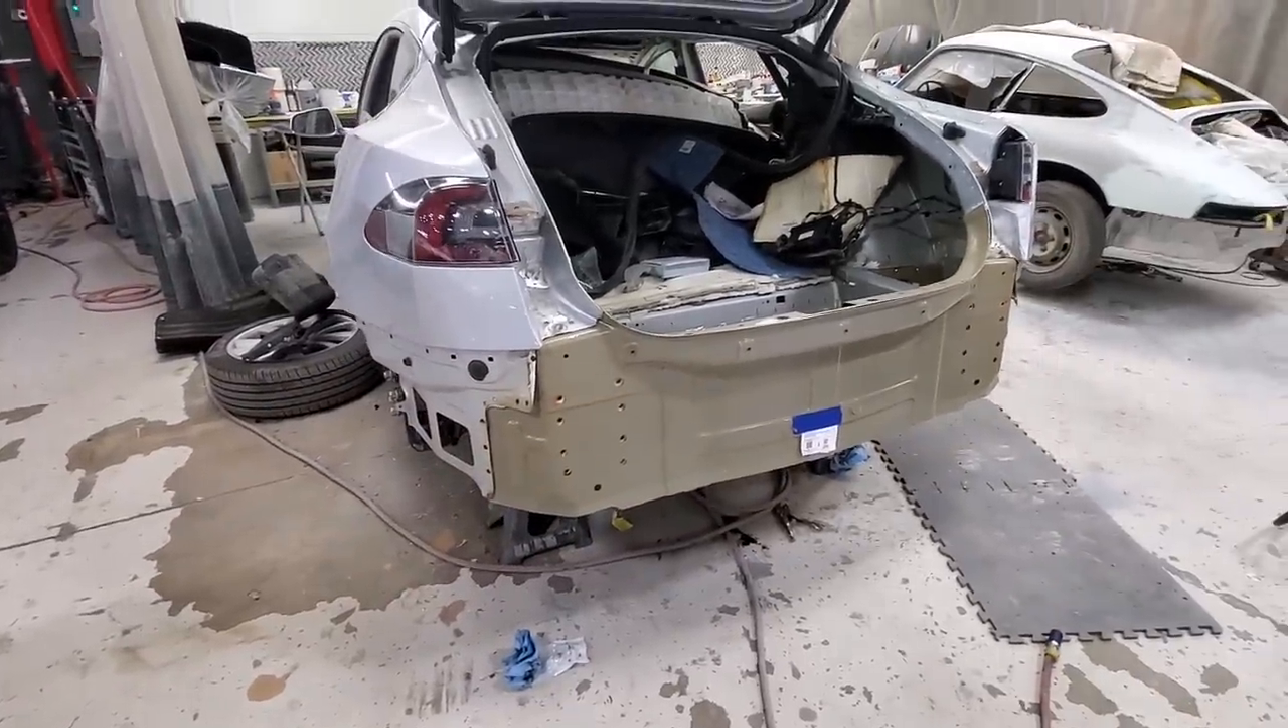So we won't get the rear bumper on just yet. I'm going to have them repaint that with the updated front bumper and some new parking sensors that we bought.